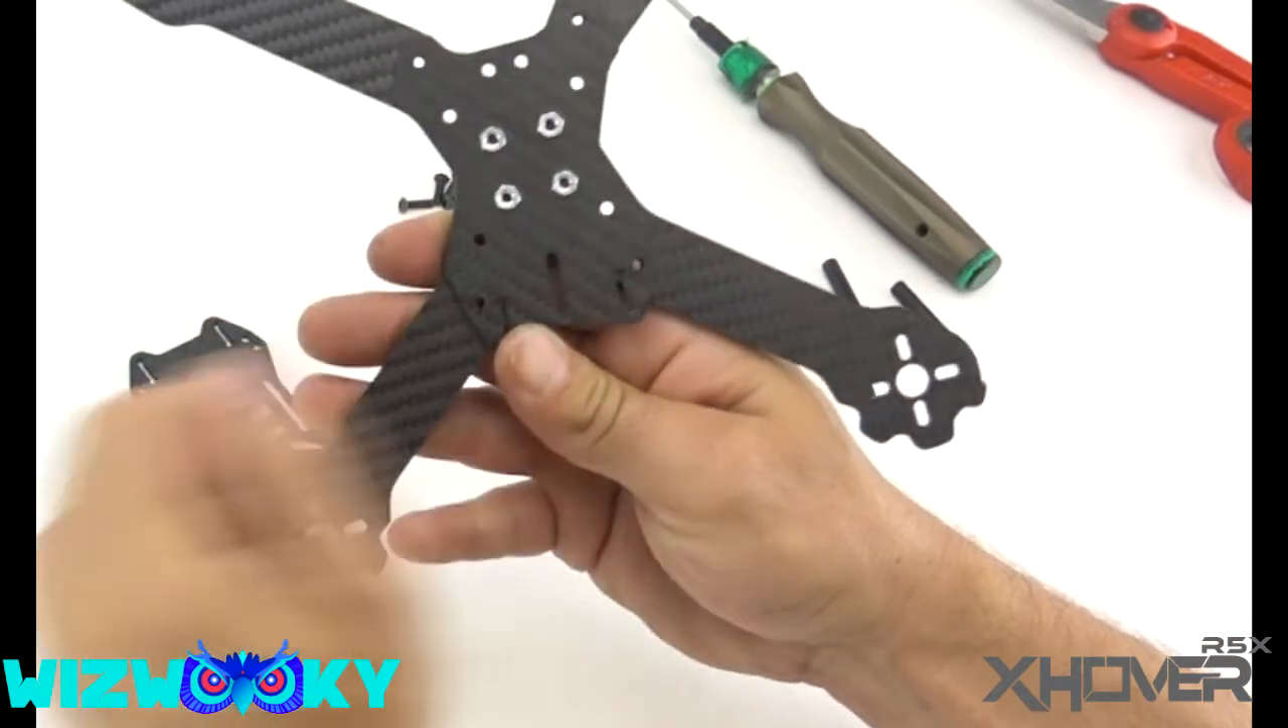Now I have these four screws in there. These four here.